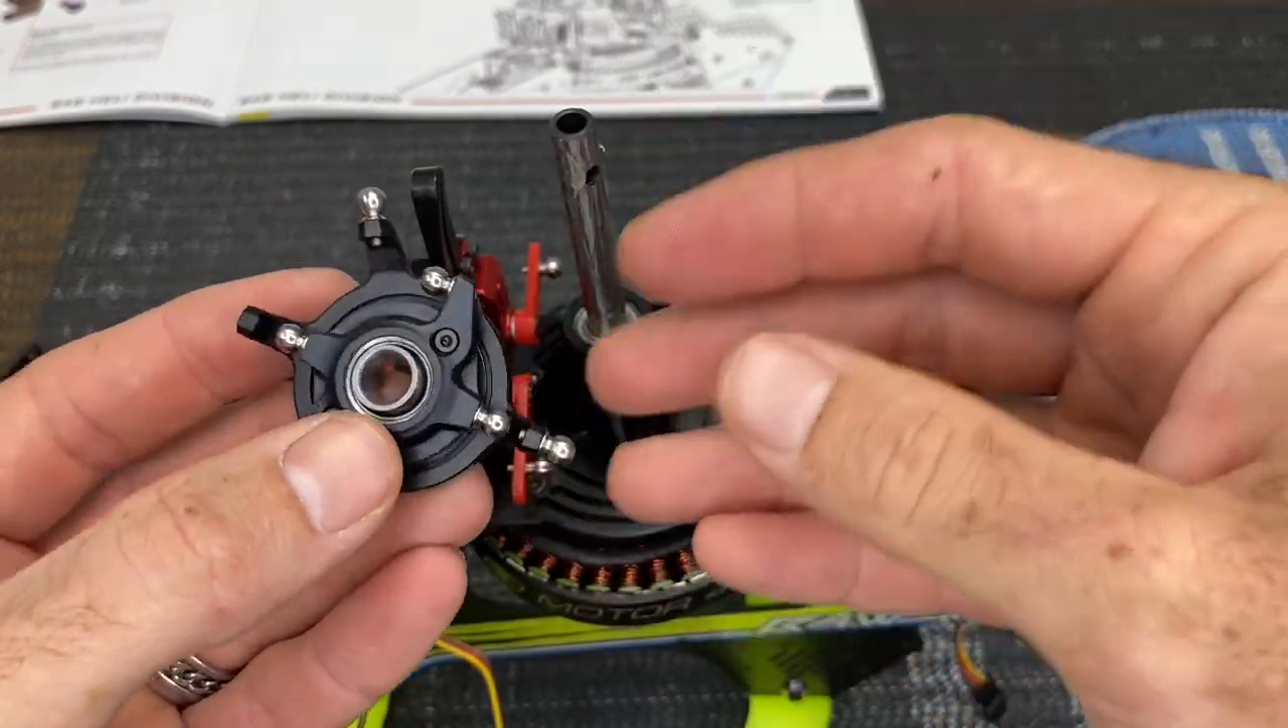Okay i went ahead and put the balls on the actual swash plate.